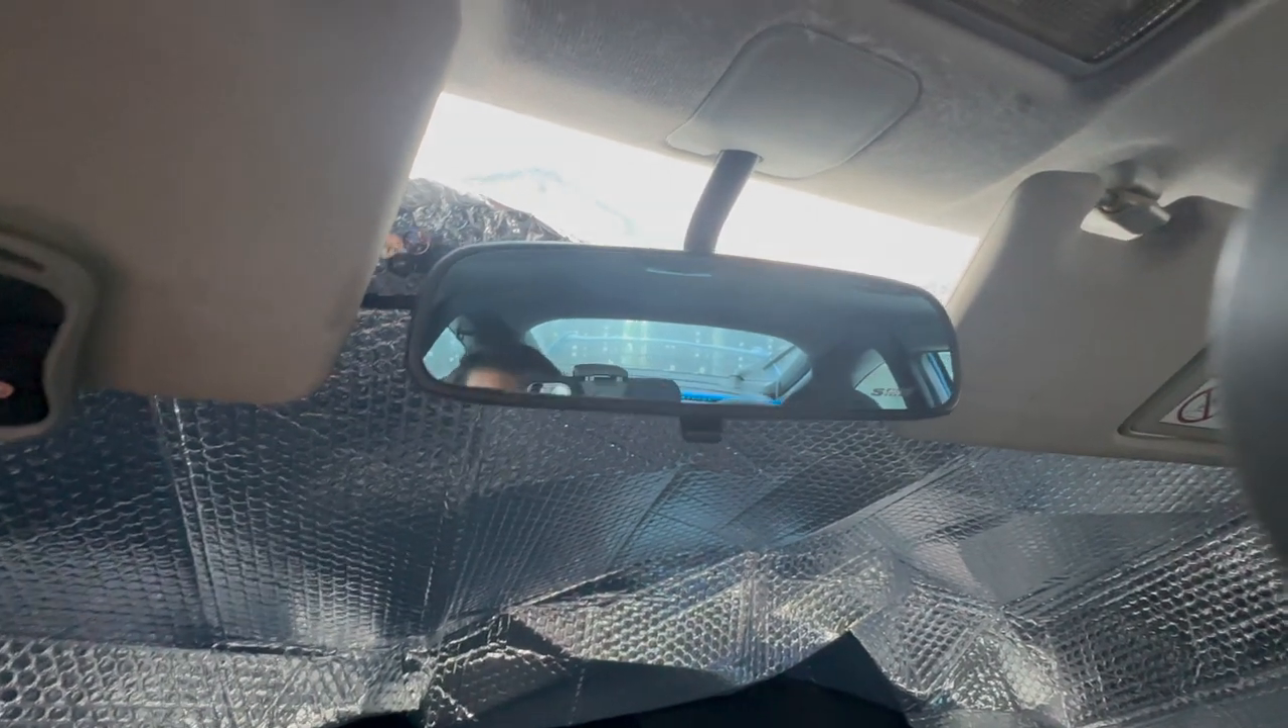So we've installed the rear view mirror and the back is a lot clearer.